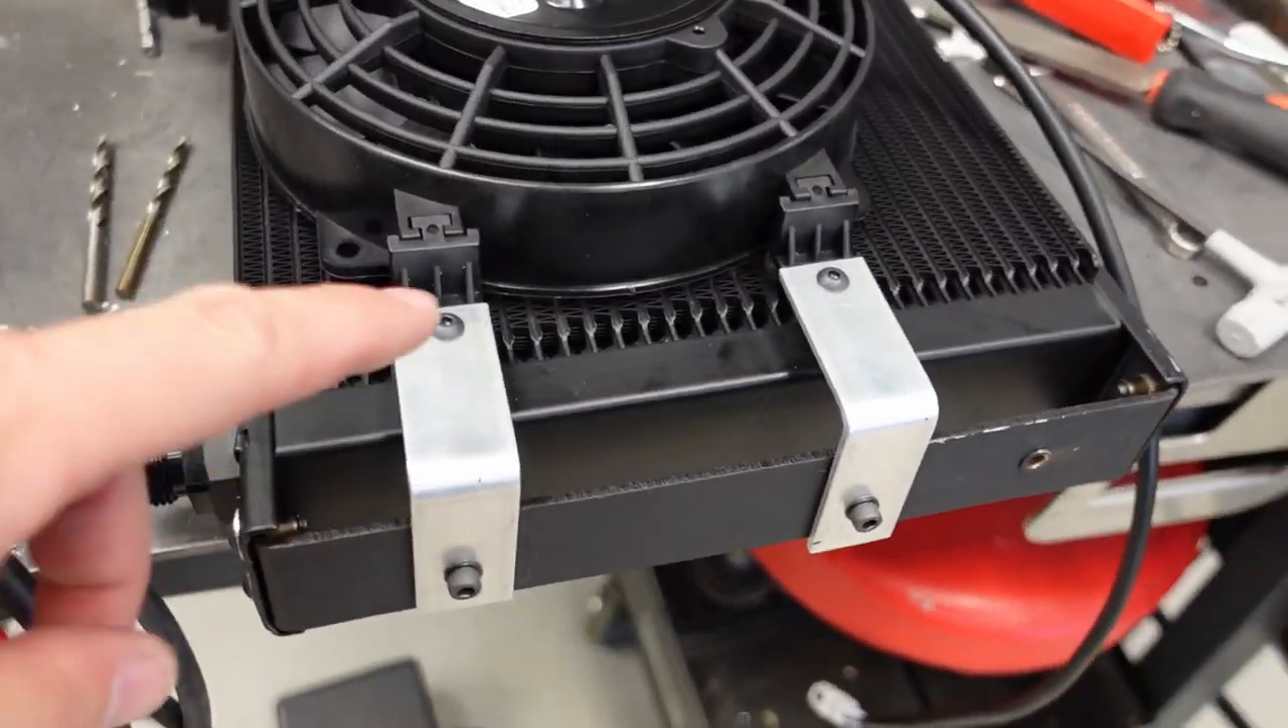I've got one side mocked up here, made some aluminum brackets.